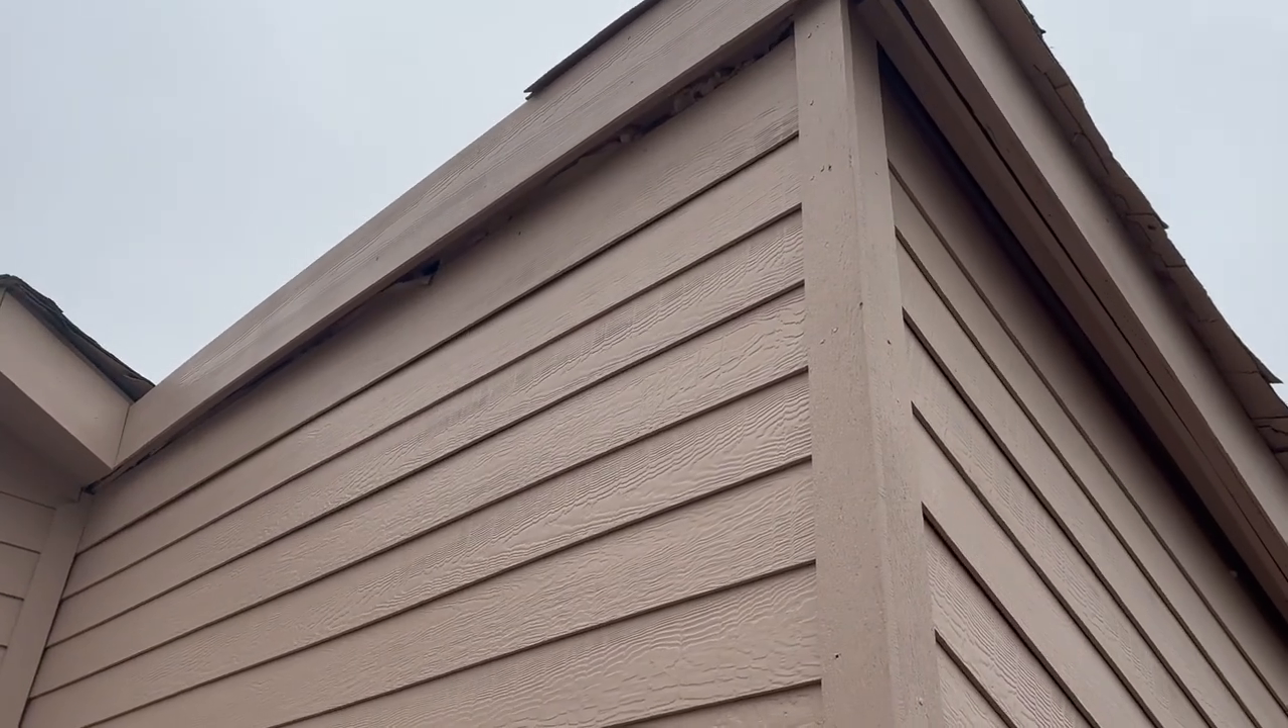They had some gaps in the siding here and they try to foam it, but it's not fully foamed either.